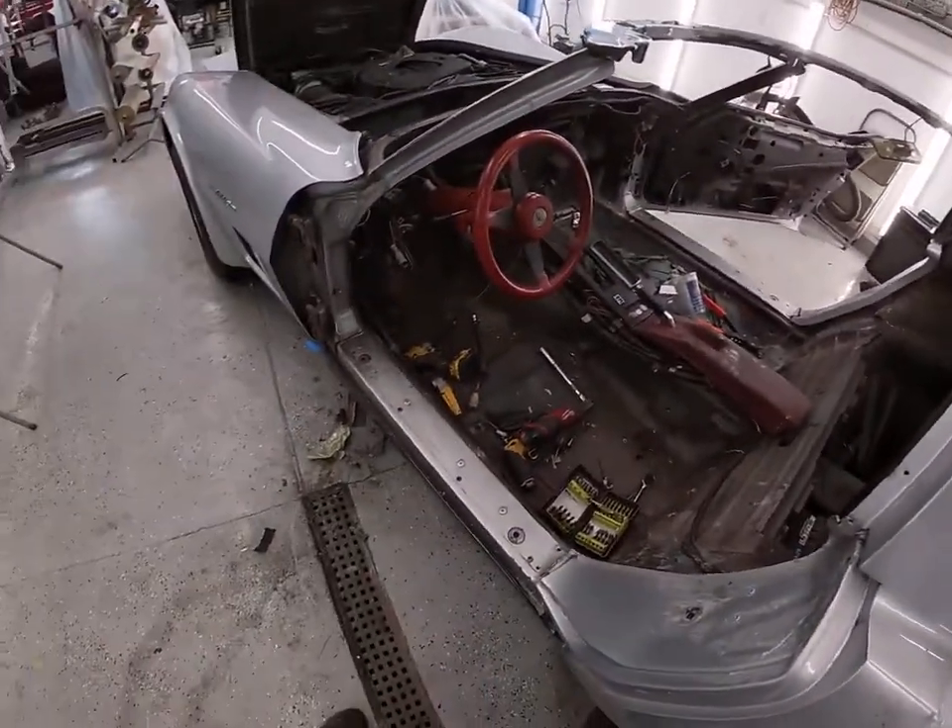Well we got the driver's door off and i'm waiting on some parts of the passenger door so i figured we'd get this one off here.